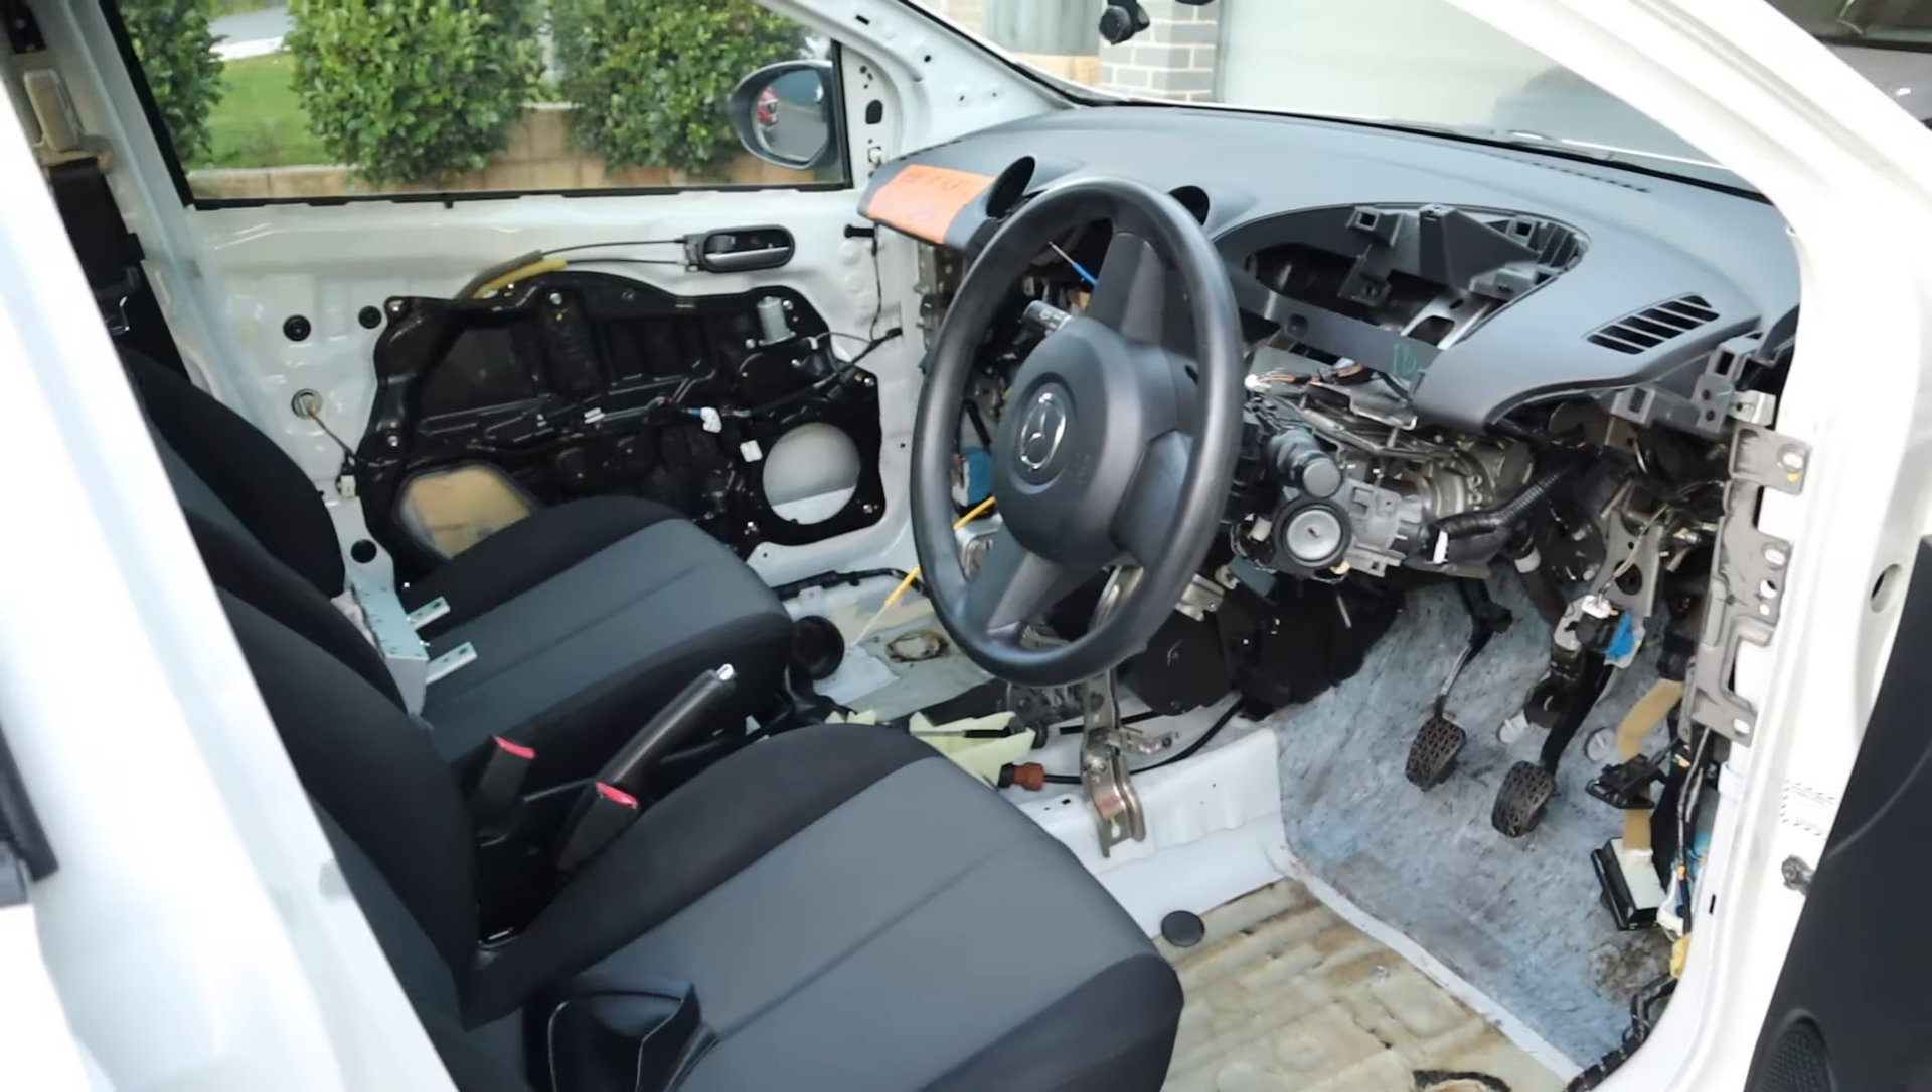We haven't removed the dash yet. We've gotten the majority of it off.